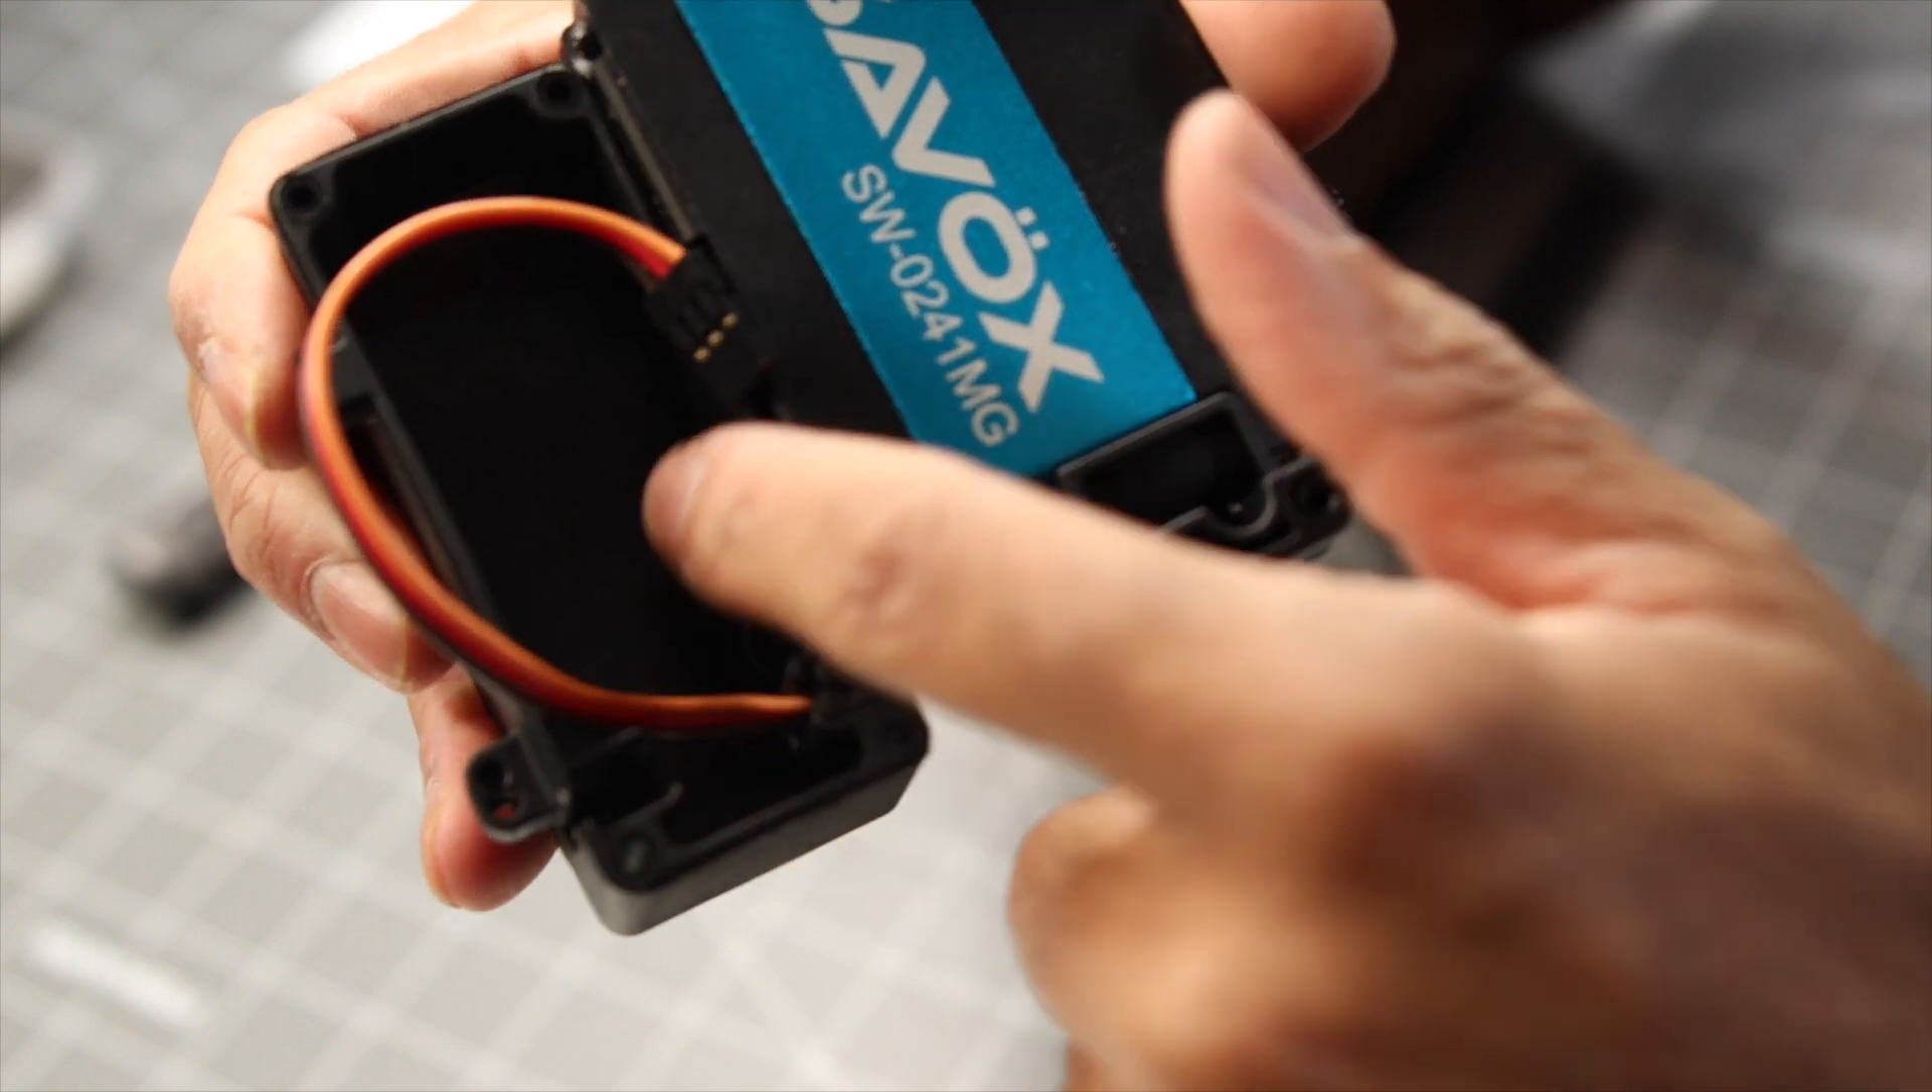And voila, viola or voila, however you want to say it, we've got the servo wire routed inside of where the receiver will go.